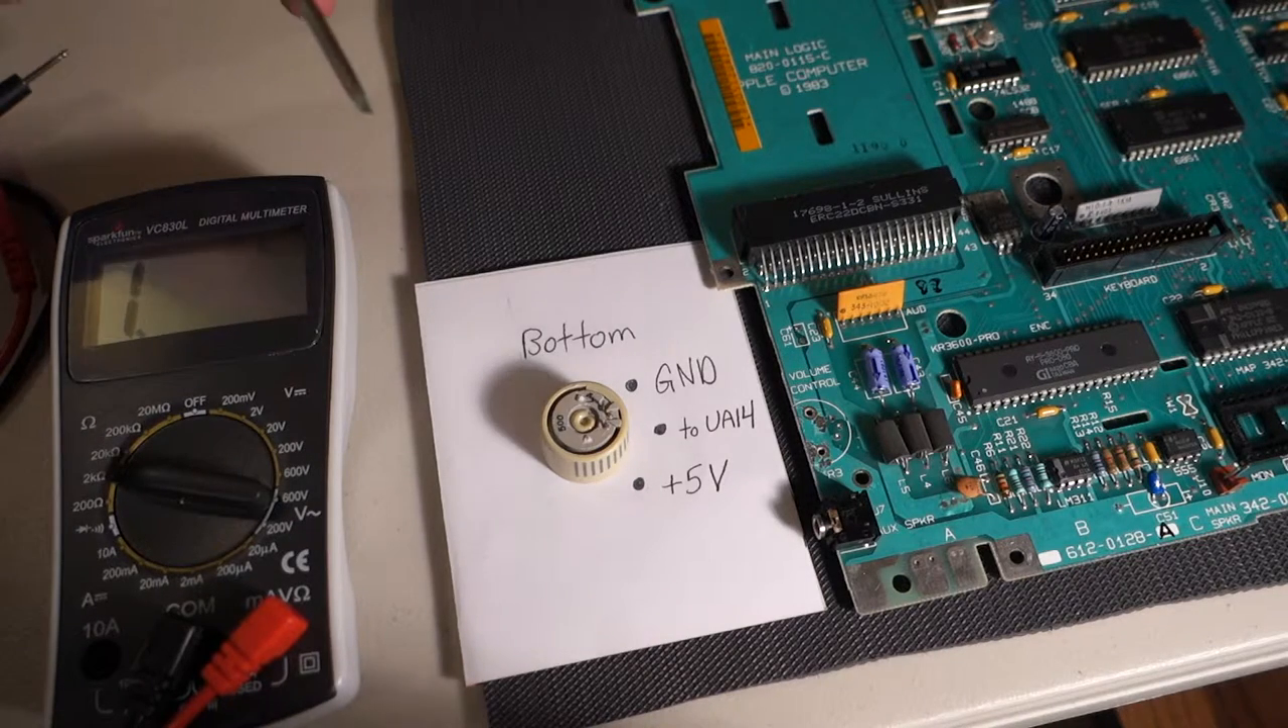So here's the volume button removed from the Apple IIc logic board and there's three pins on it.